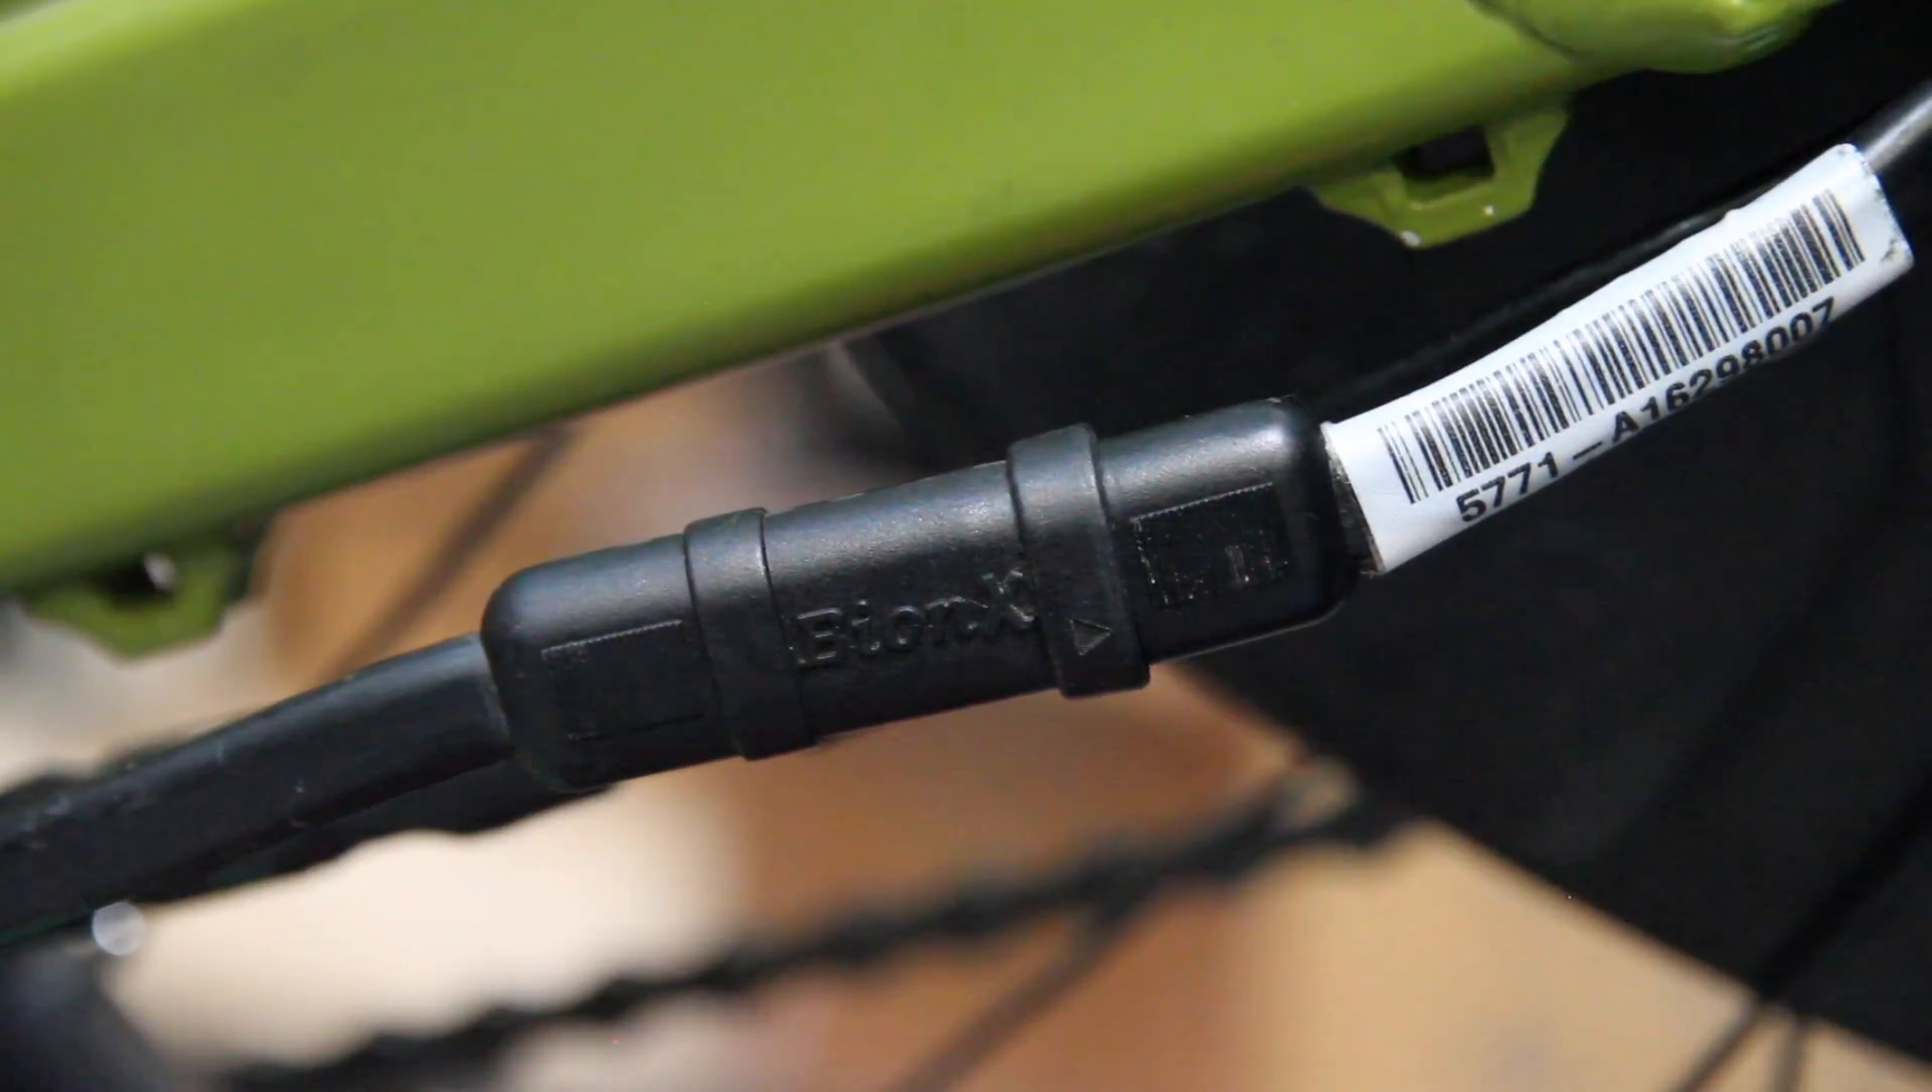Here's the example of a fully seated power connector.